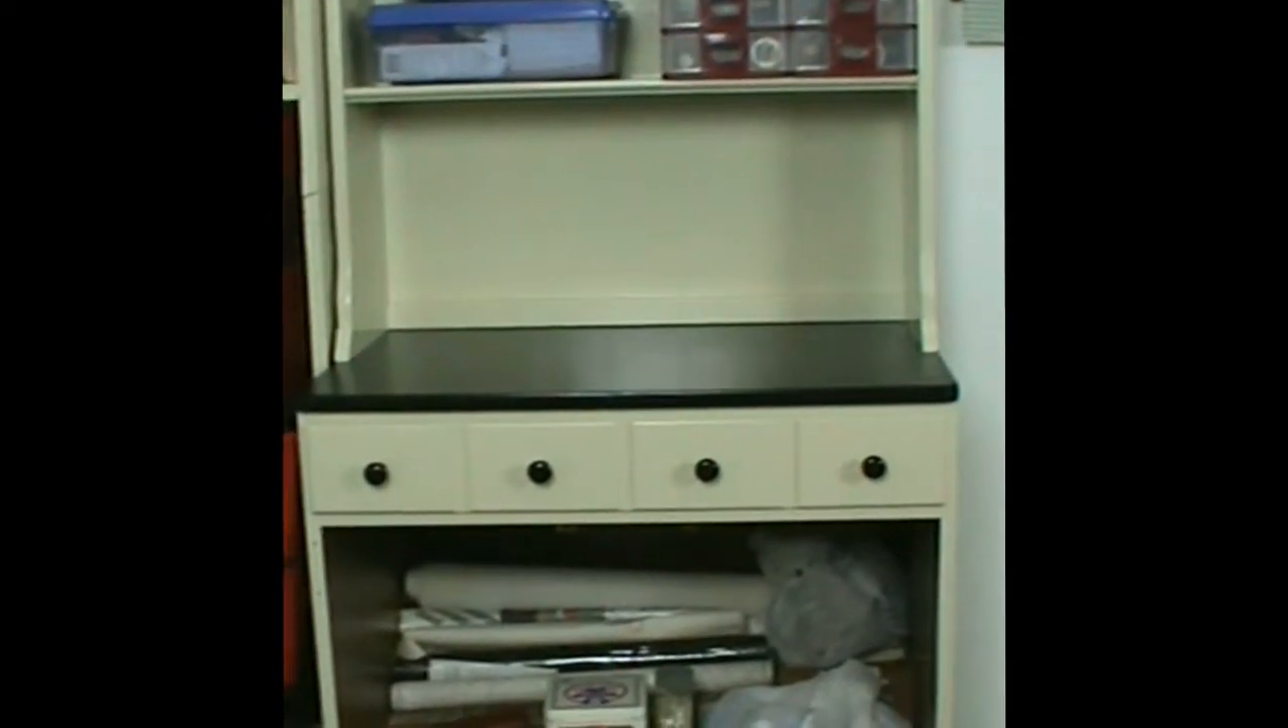This is the cabinet now that it's almost finished. I've got to put the doors on.